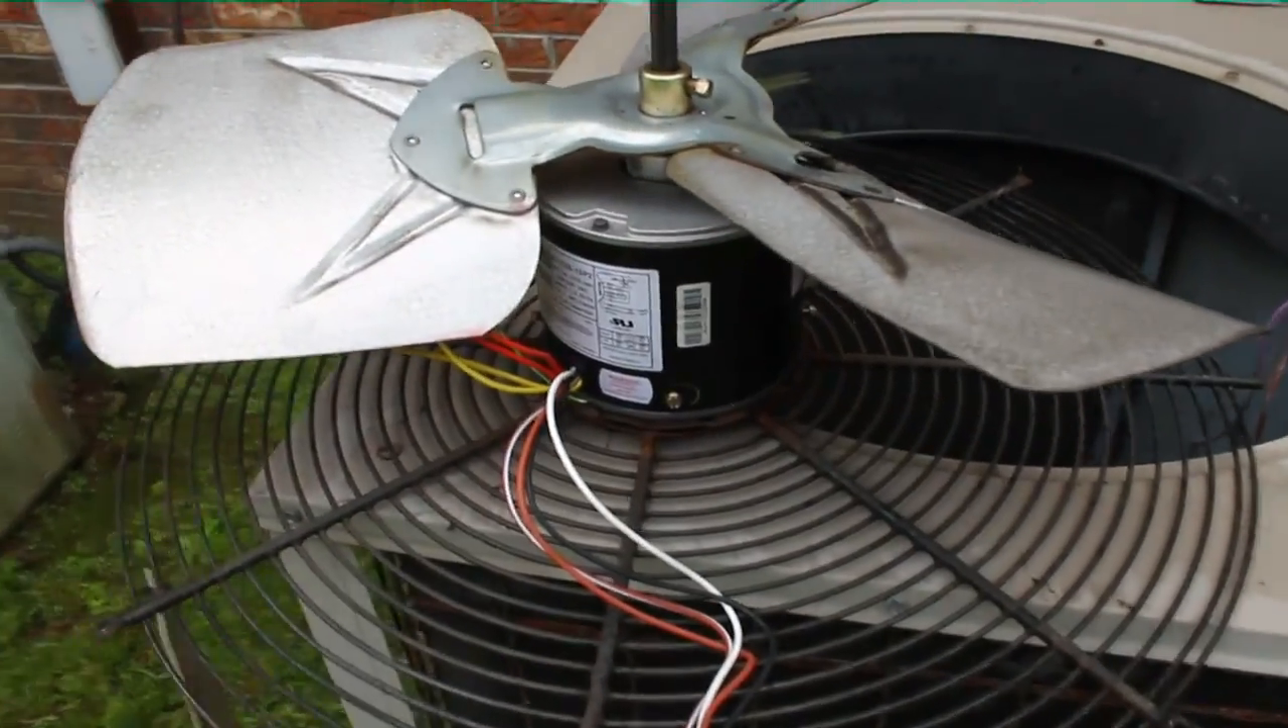All right guys, I have my new motor in there. You can see it mounted. The blade's mounted.